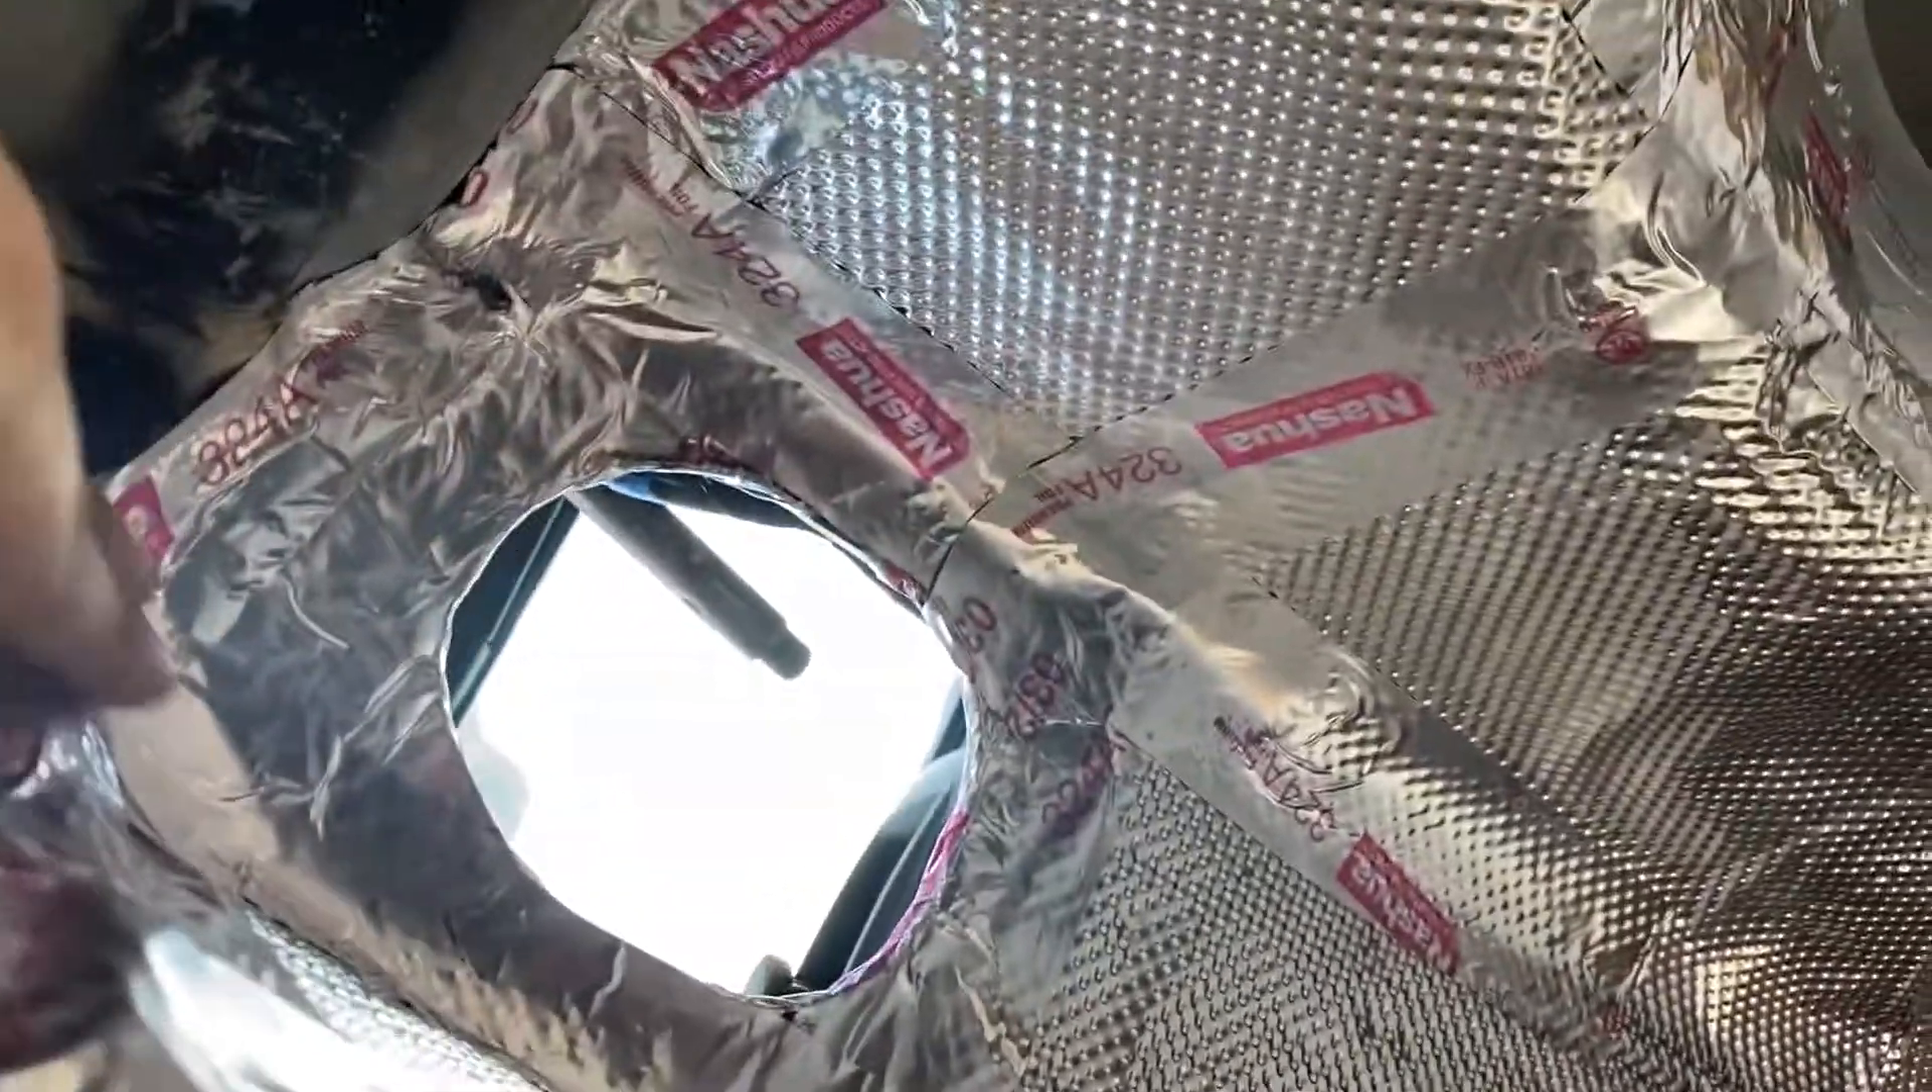So here's all the heat shielding on and, uh, aluminum foil tape.